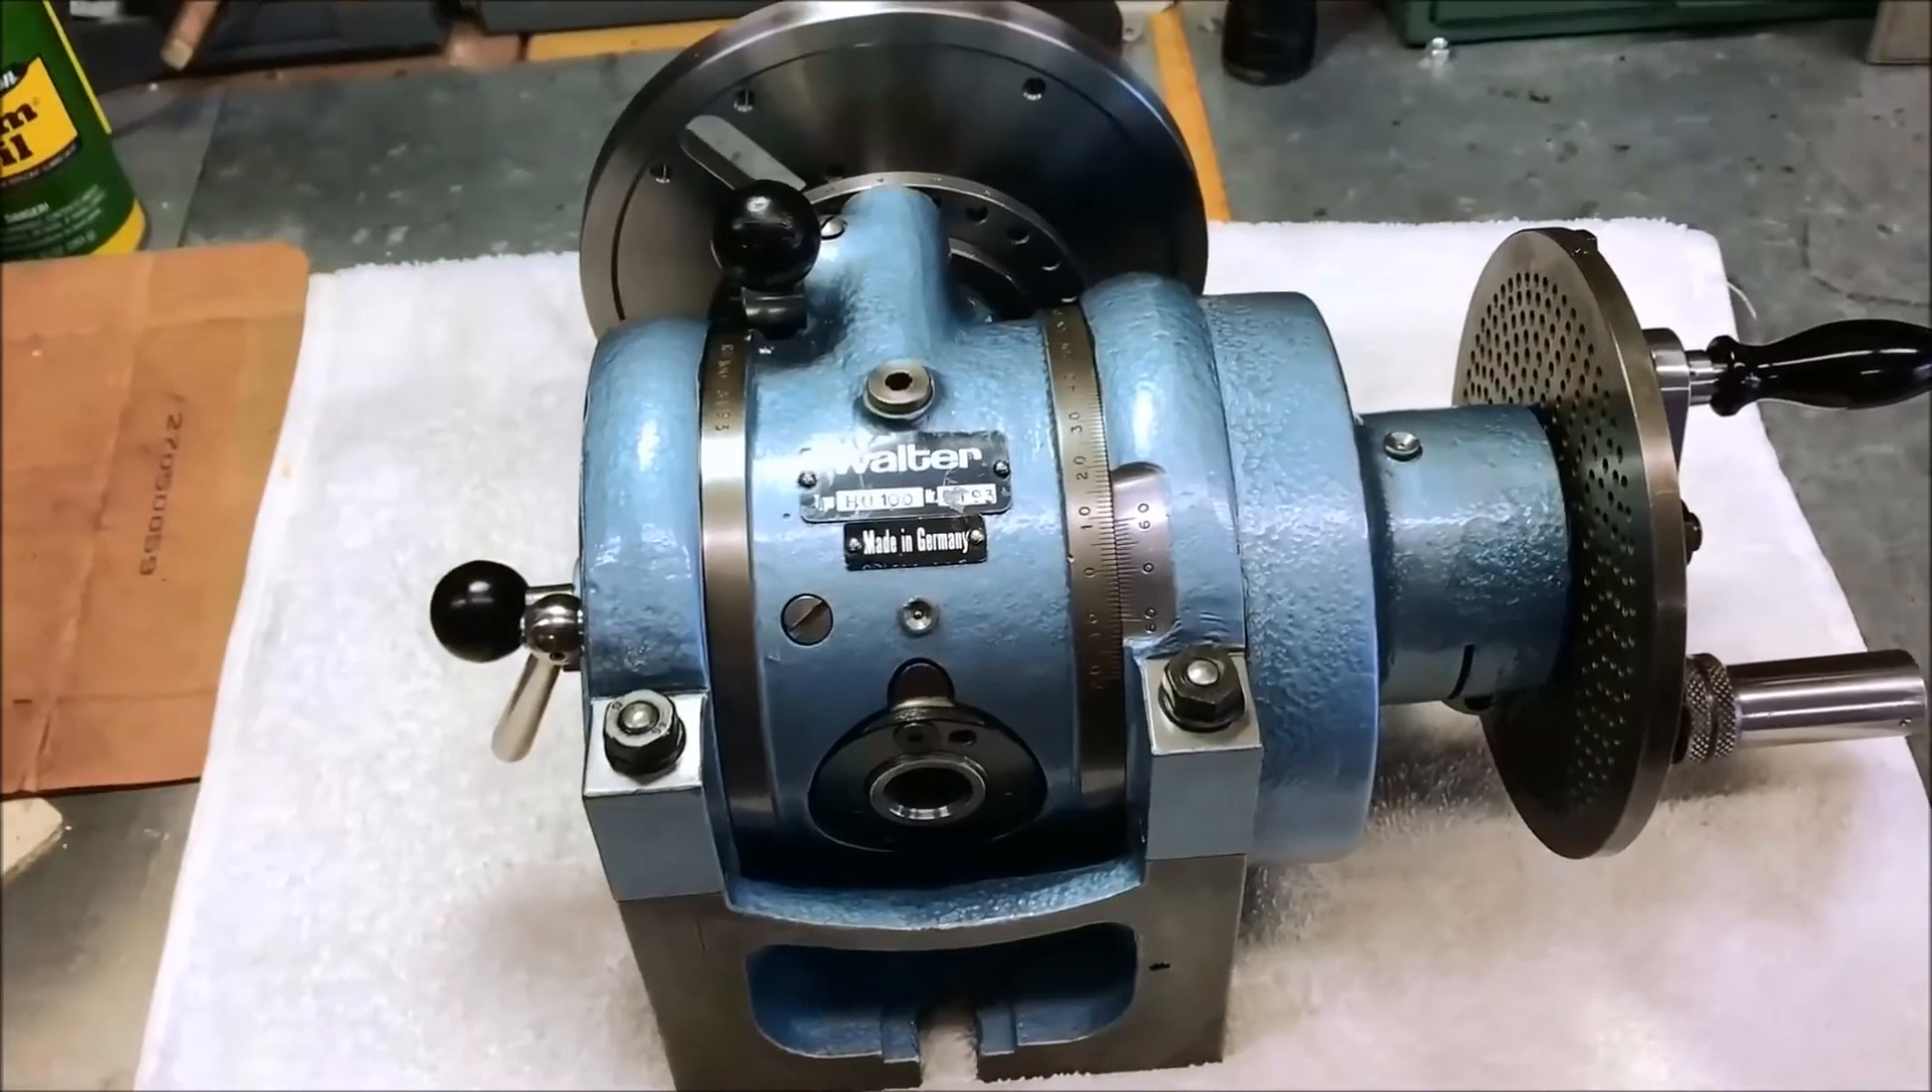All right, we got our emblems labels back on.